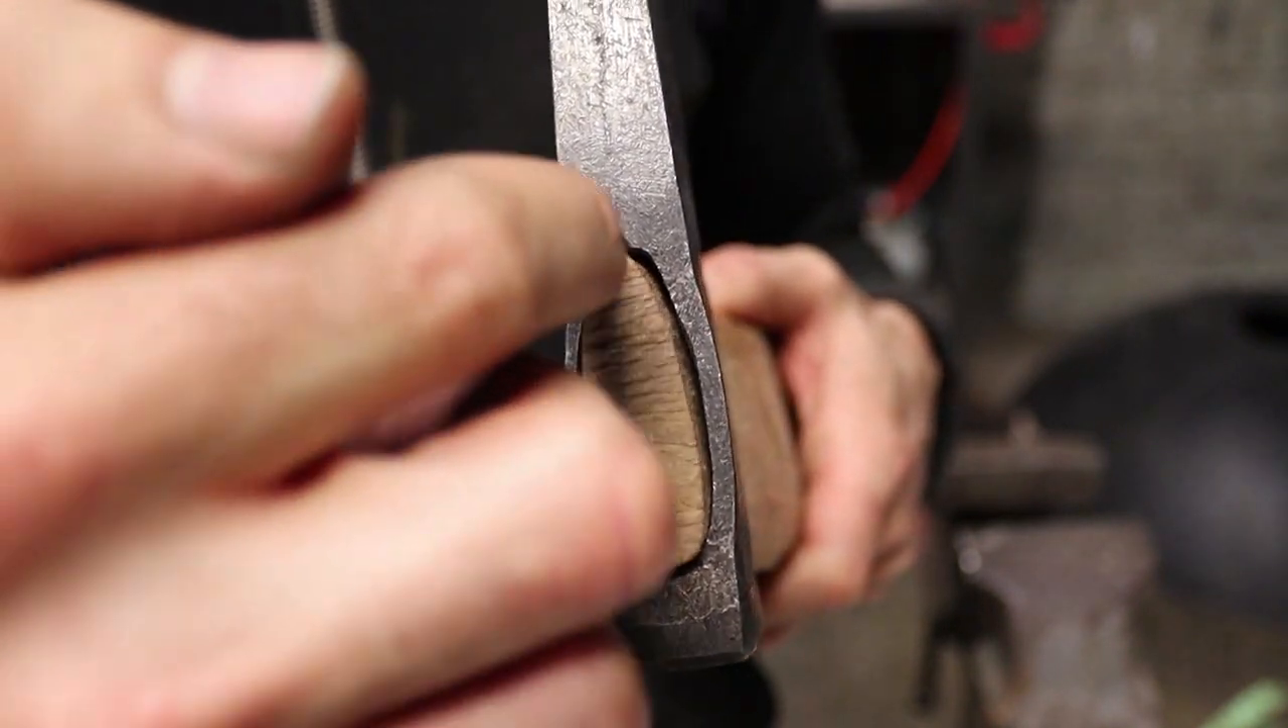You can see due to the slight hourglass shape of the eye we have some gaps here.